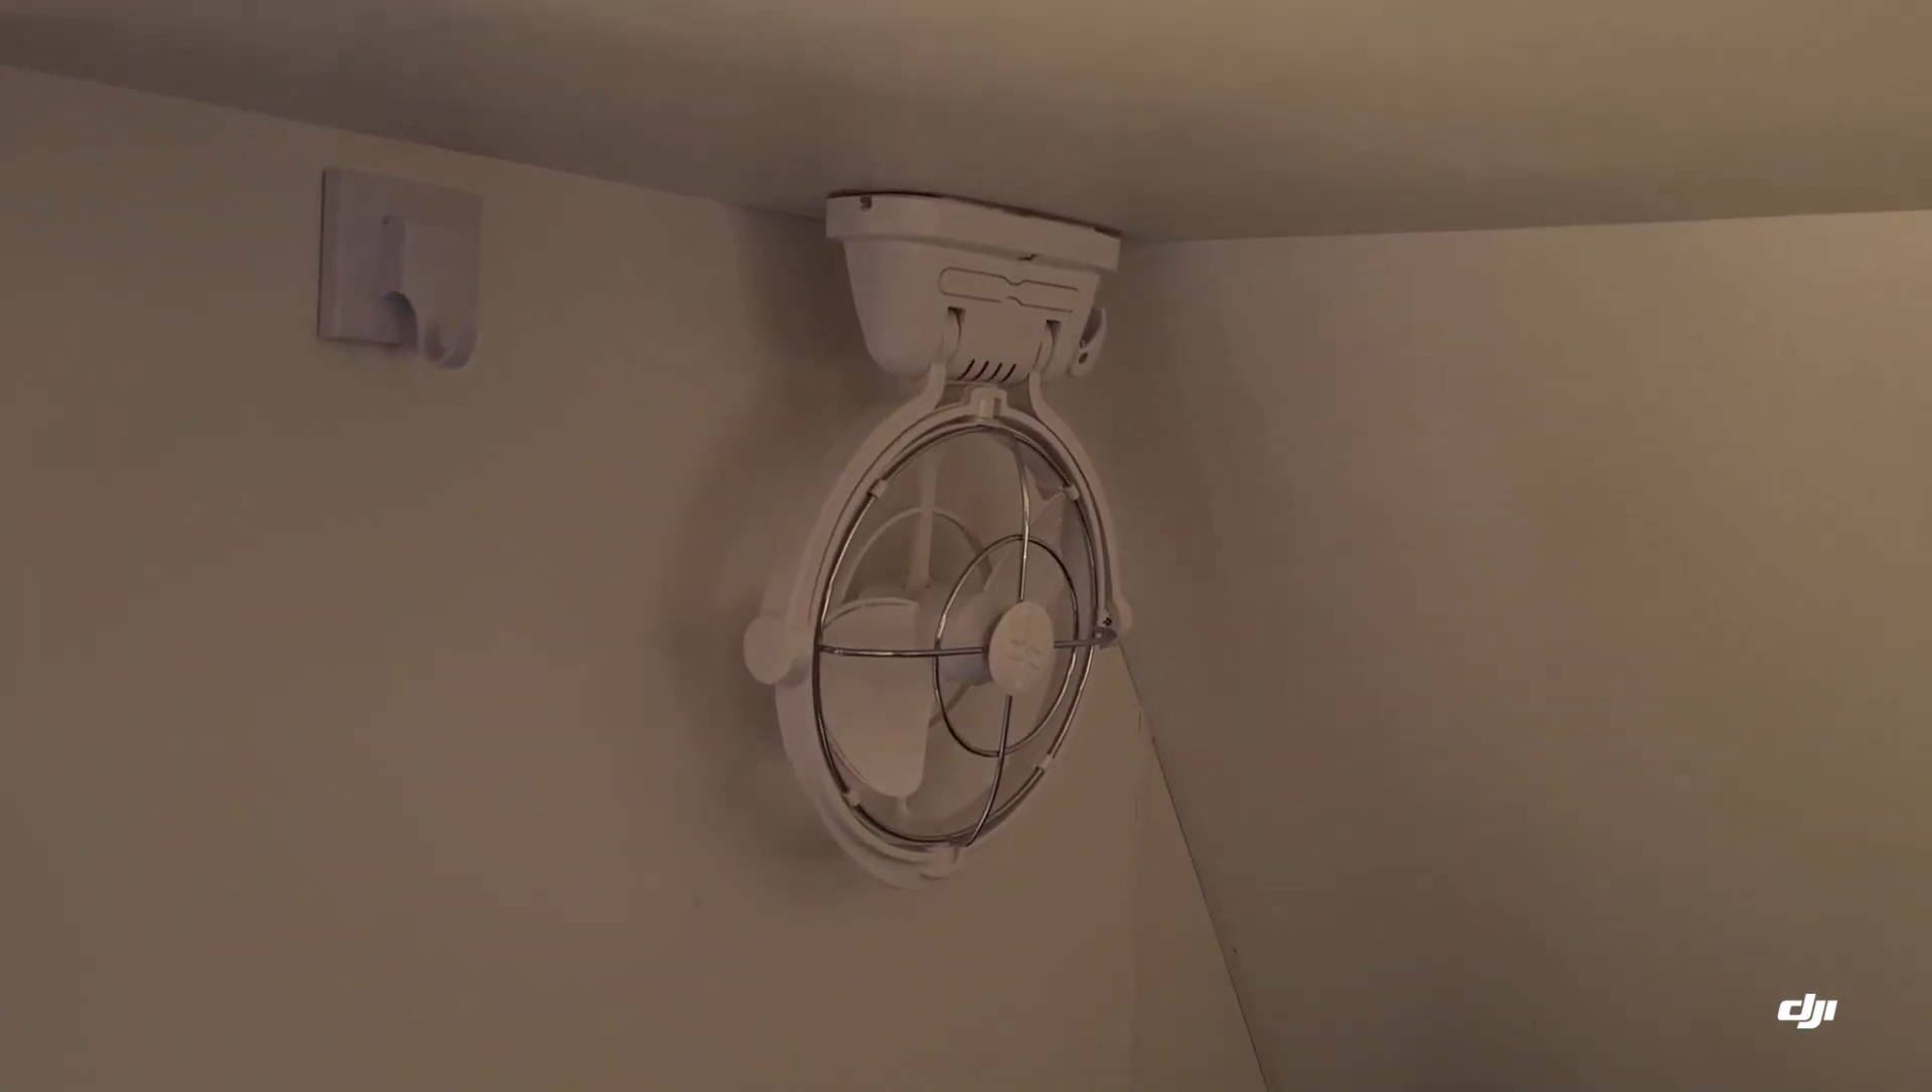Okay, so we have mounted our fan and you can see it's nice and neat and tucked away there.